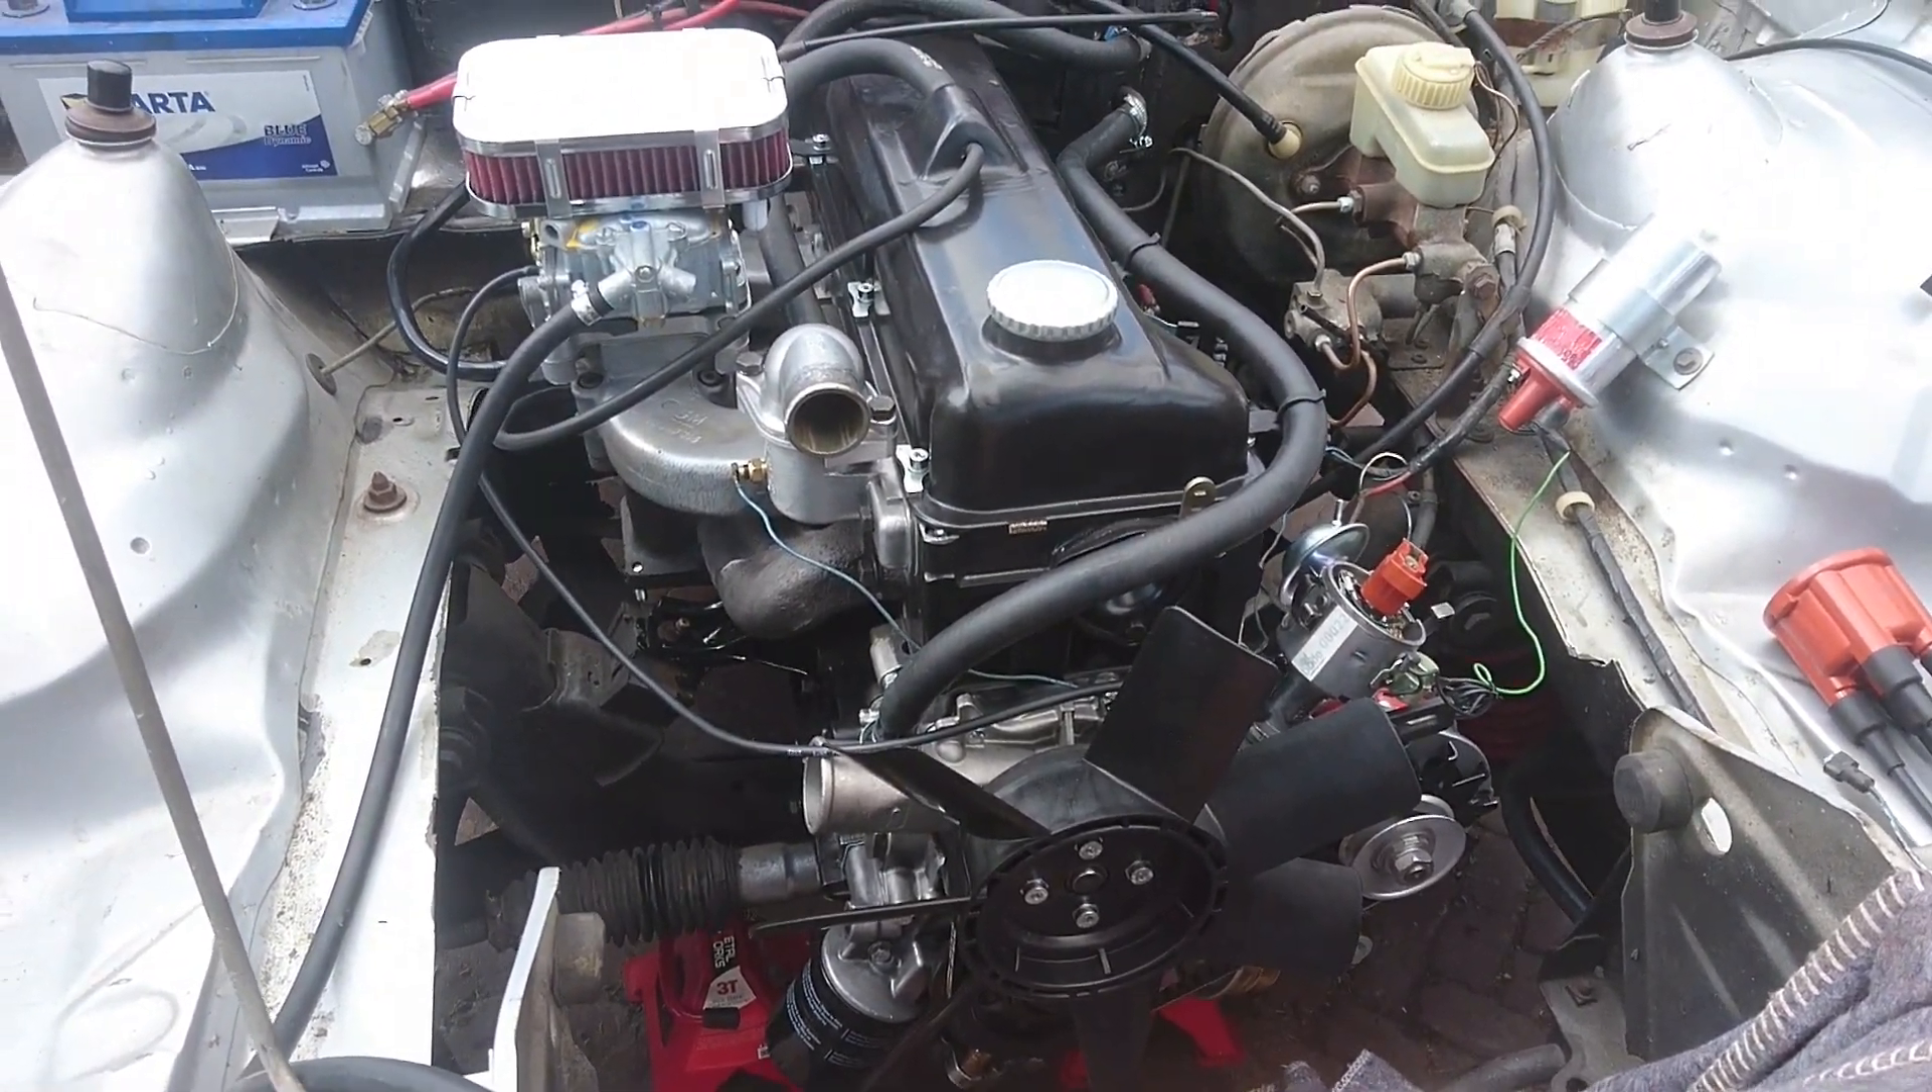Nieuwe motor zit er alweer in.